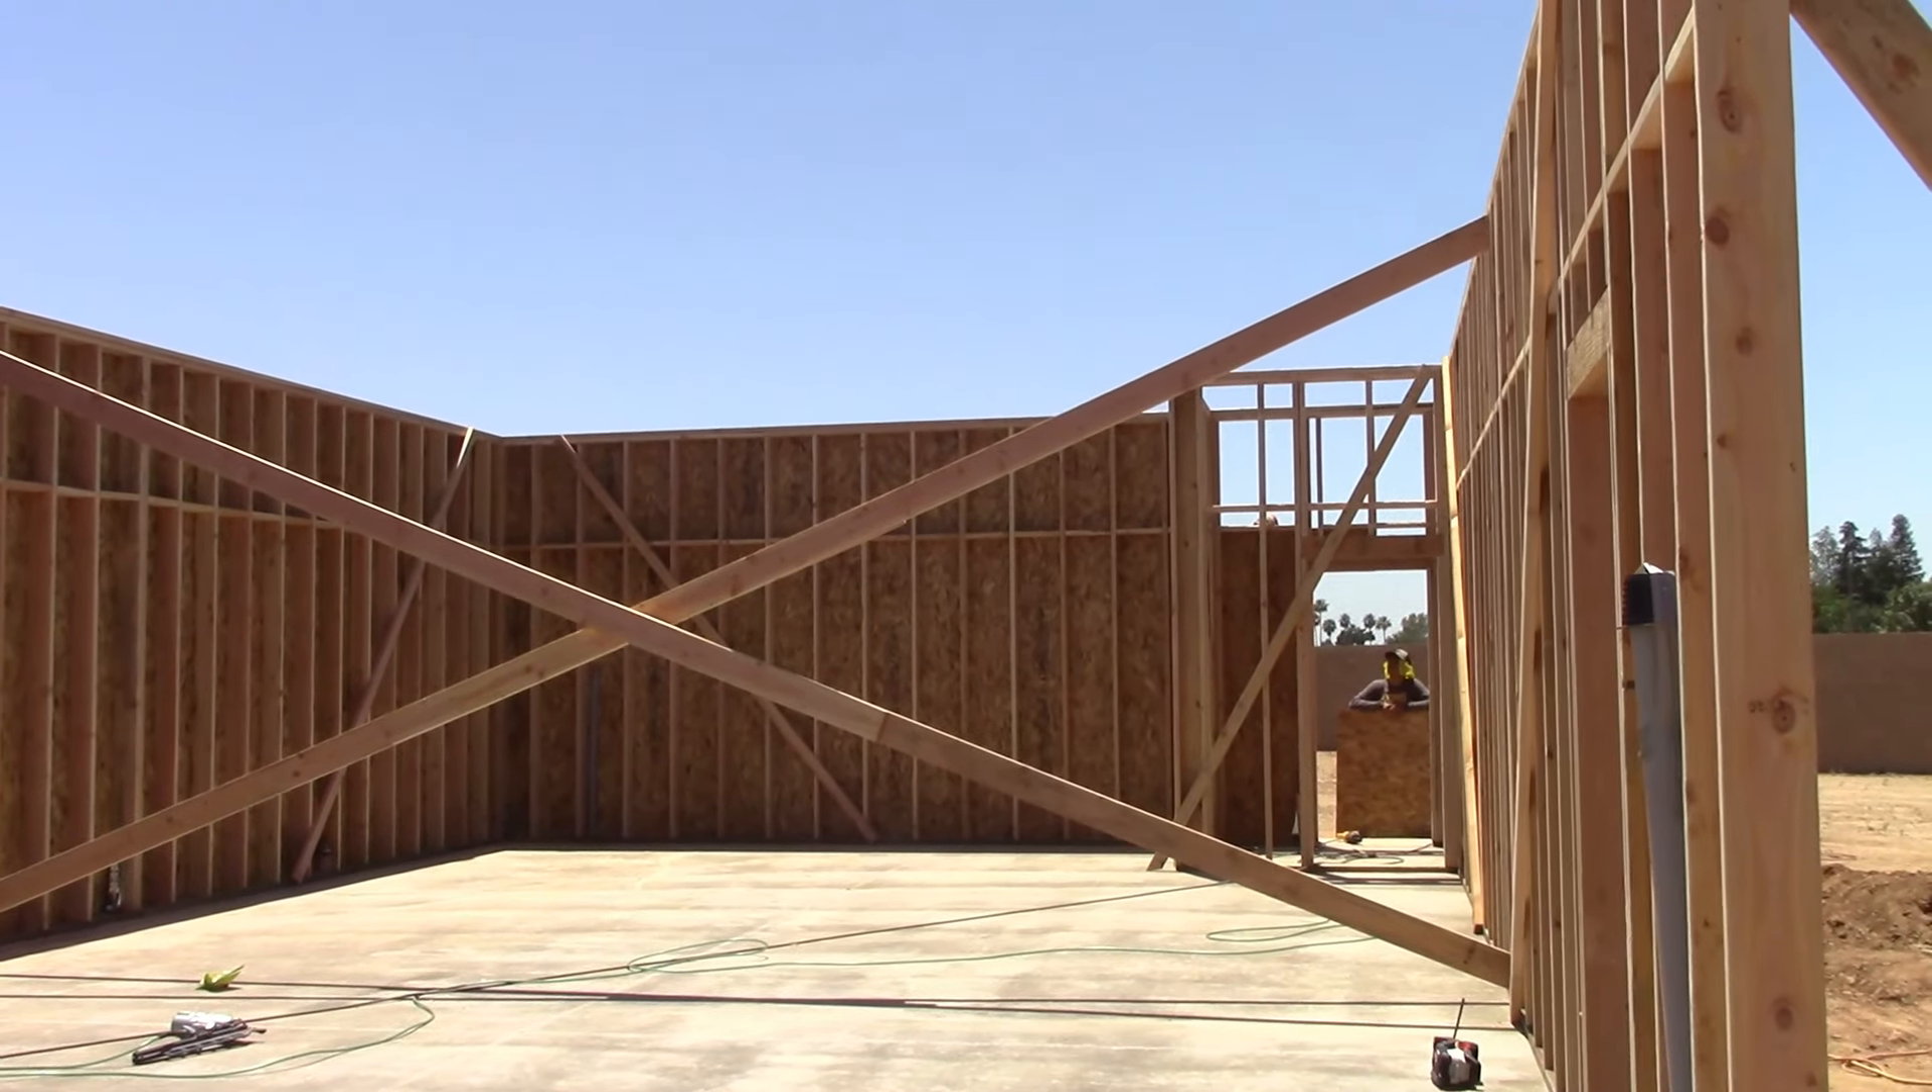We got the one wall almost all sheeted. Got the back wall almost all sheeted.